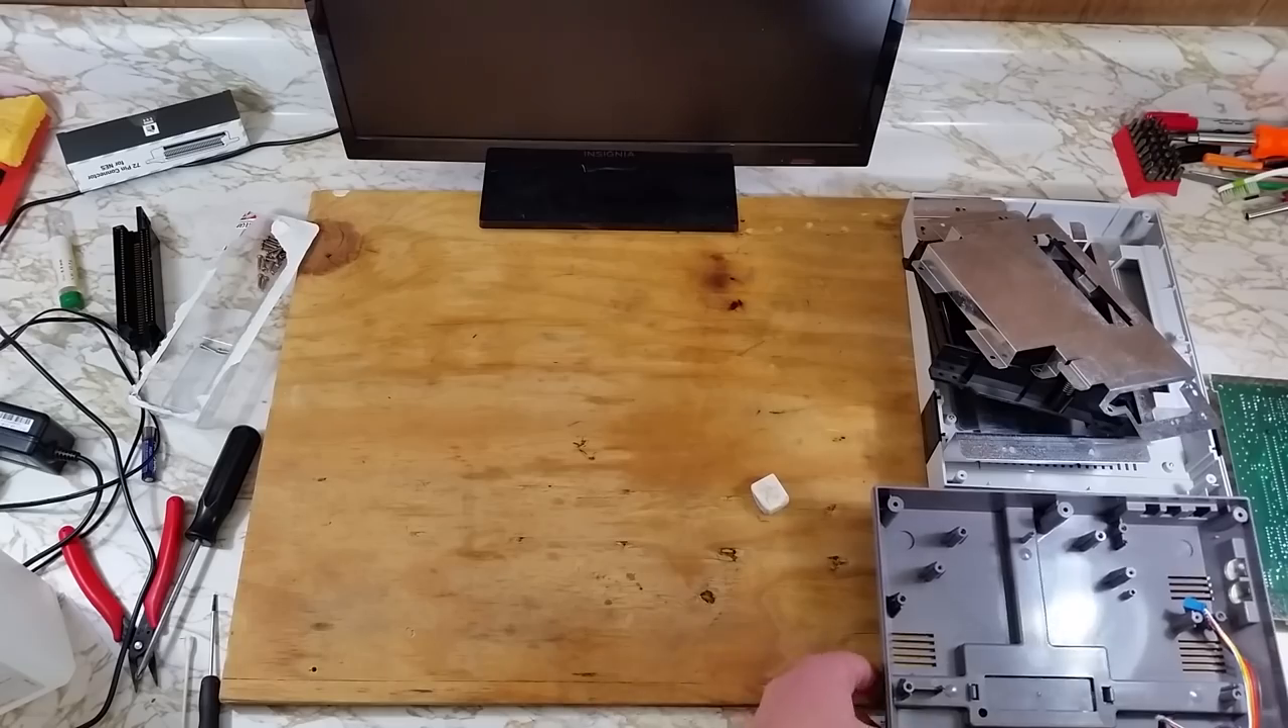Well, we have the console apart.